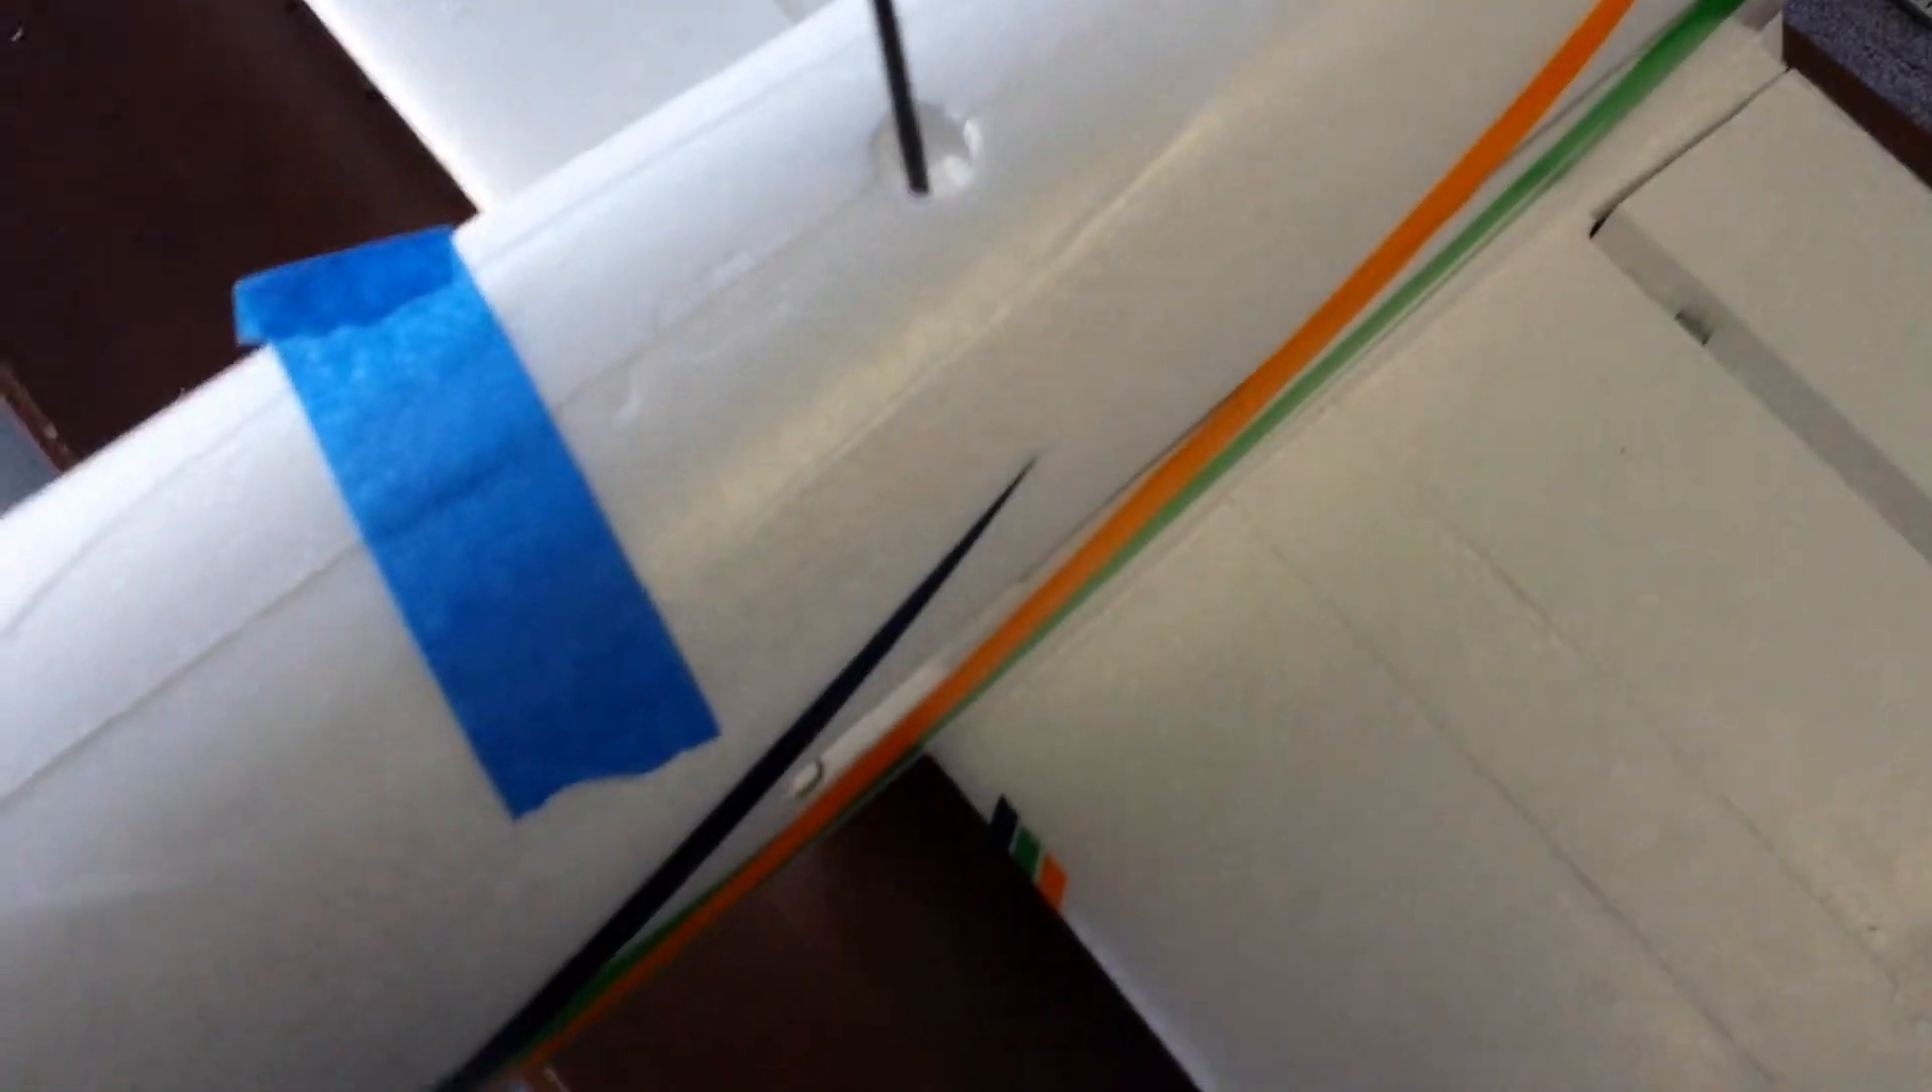I got these 1-8 inch carbon fiber rods fed through into the fuselage.